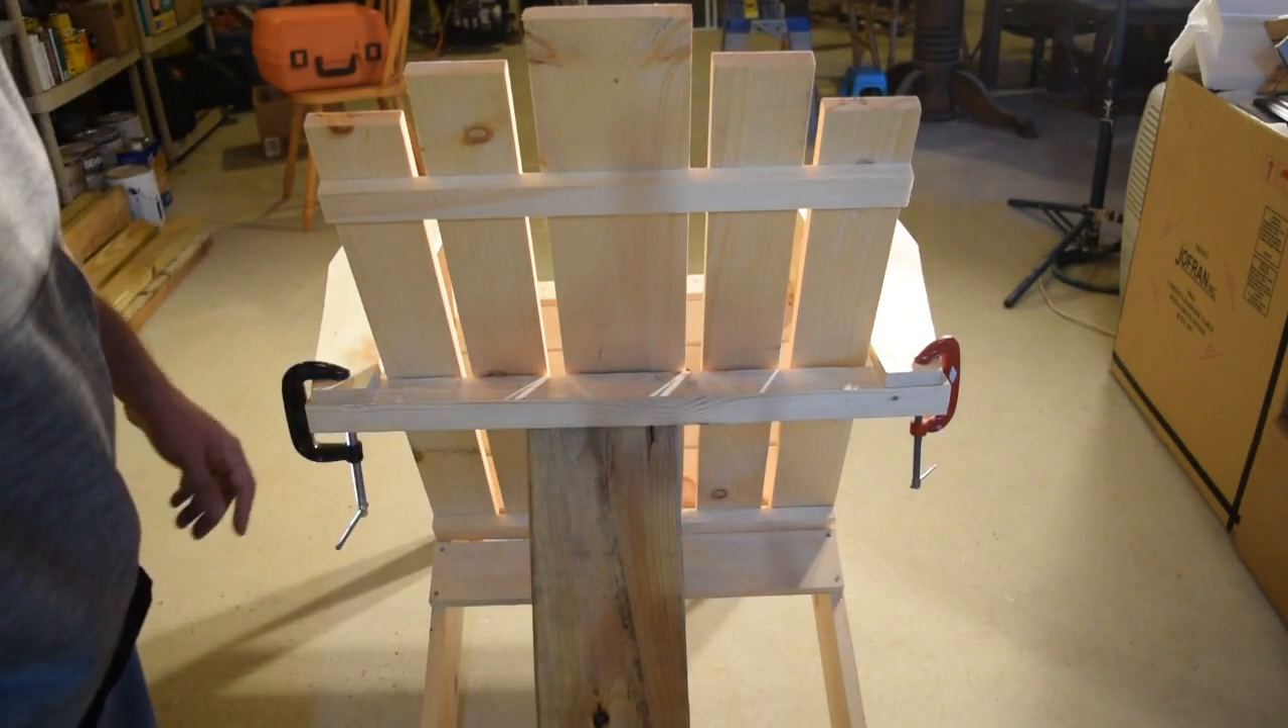I've got C-clamps holding the arms to the arm support as was shown in the instructions.